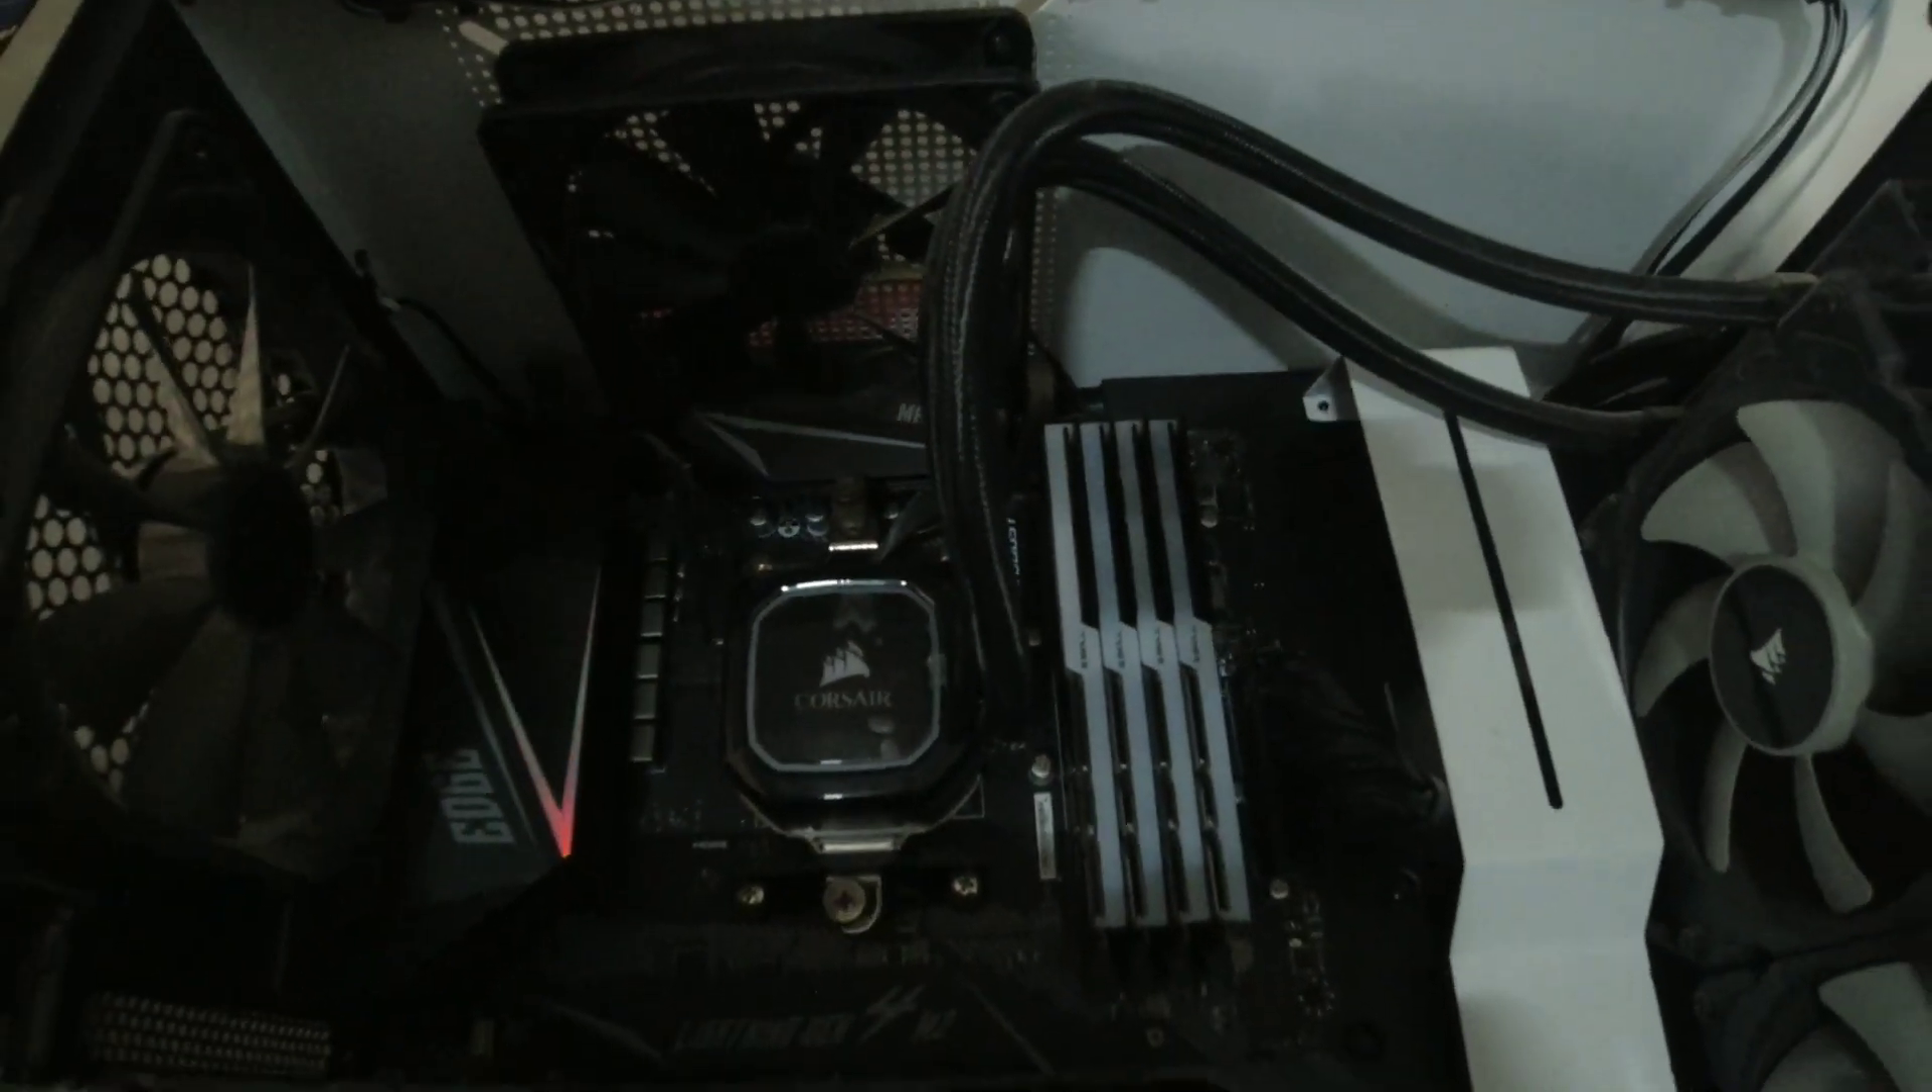یہ دیکھ سکتے ہیں میں نے چاروں ریم یہ لگا دی ہے۔